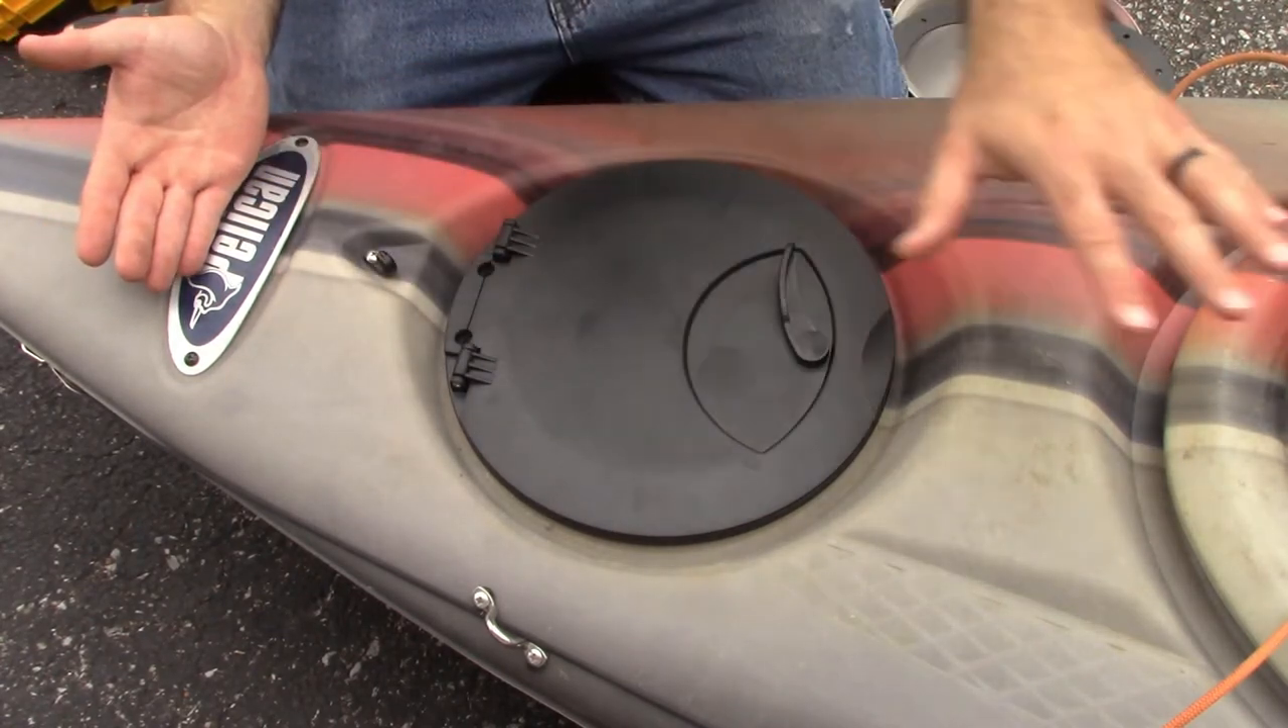Alright guys, so we've got our hole cut out here. Our hatch fits real nice in there now.